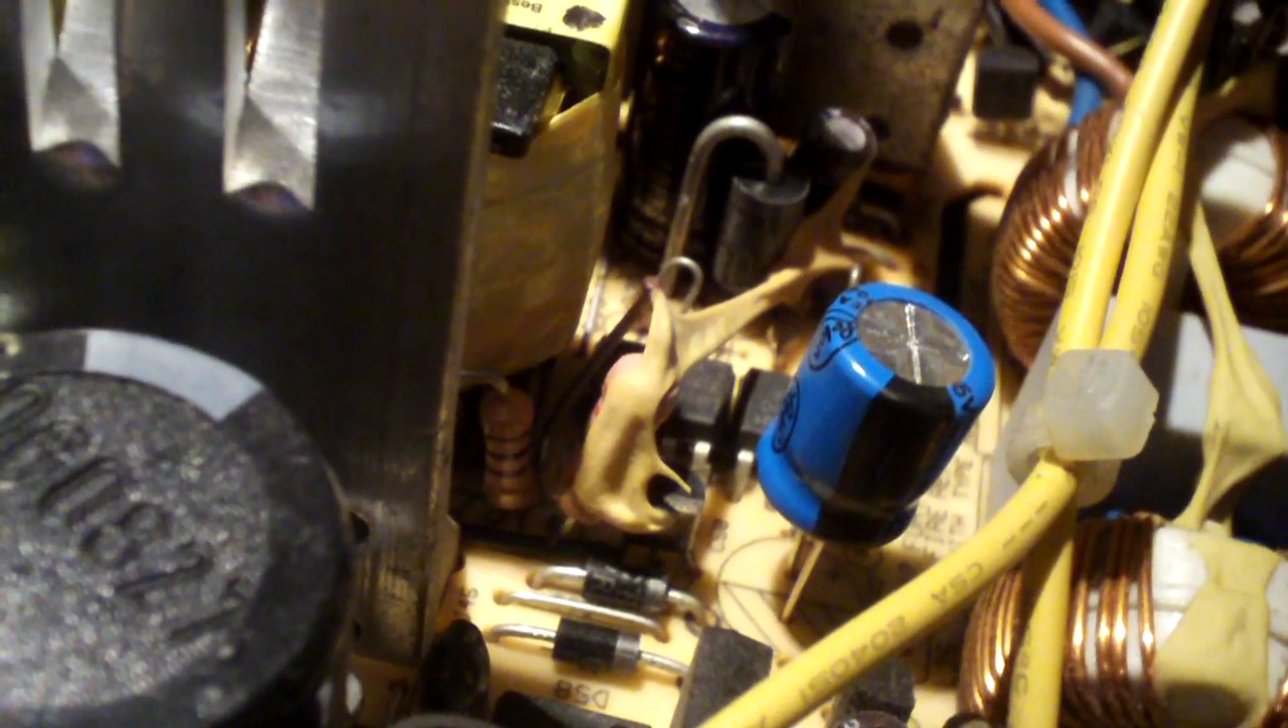This is actually a 35 volt cap here that I installed, 220 microfarad. And you notice how it's spaced way off the PCB.